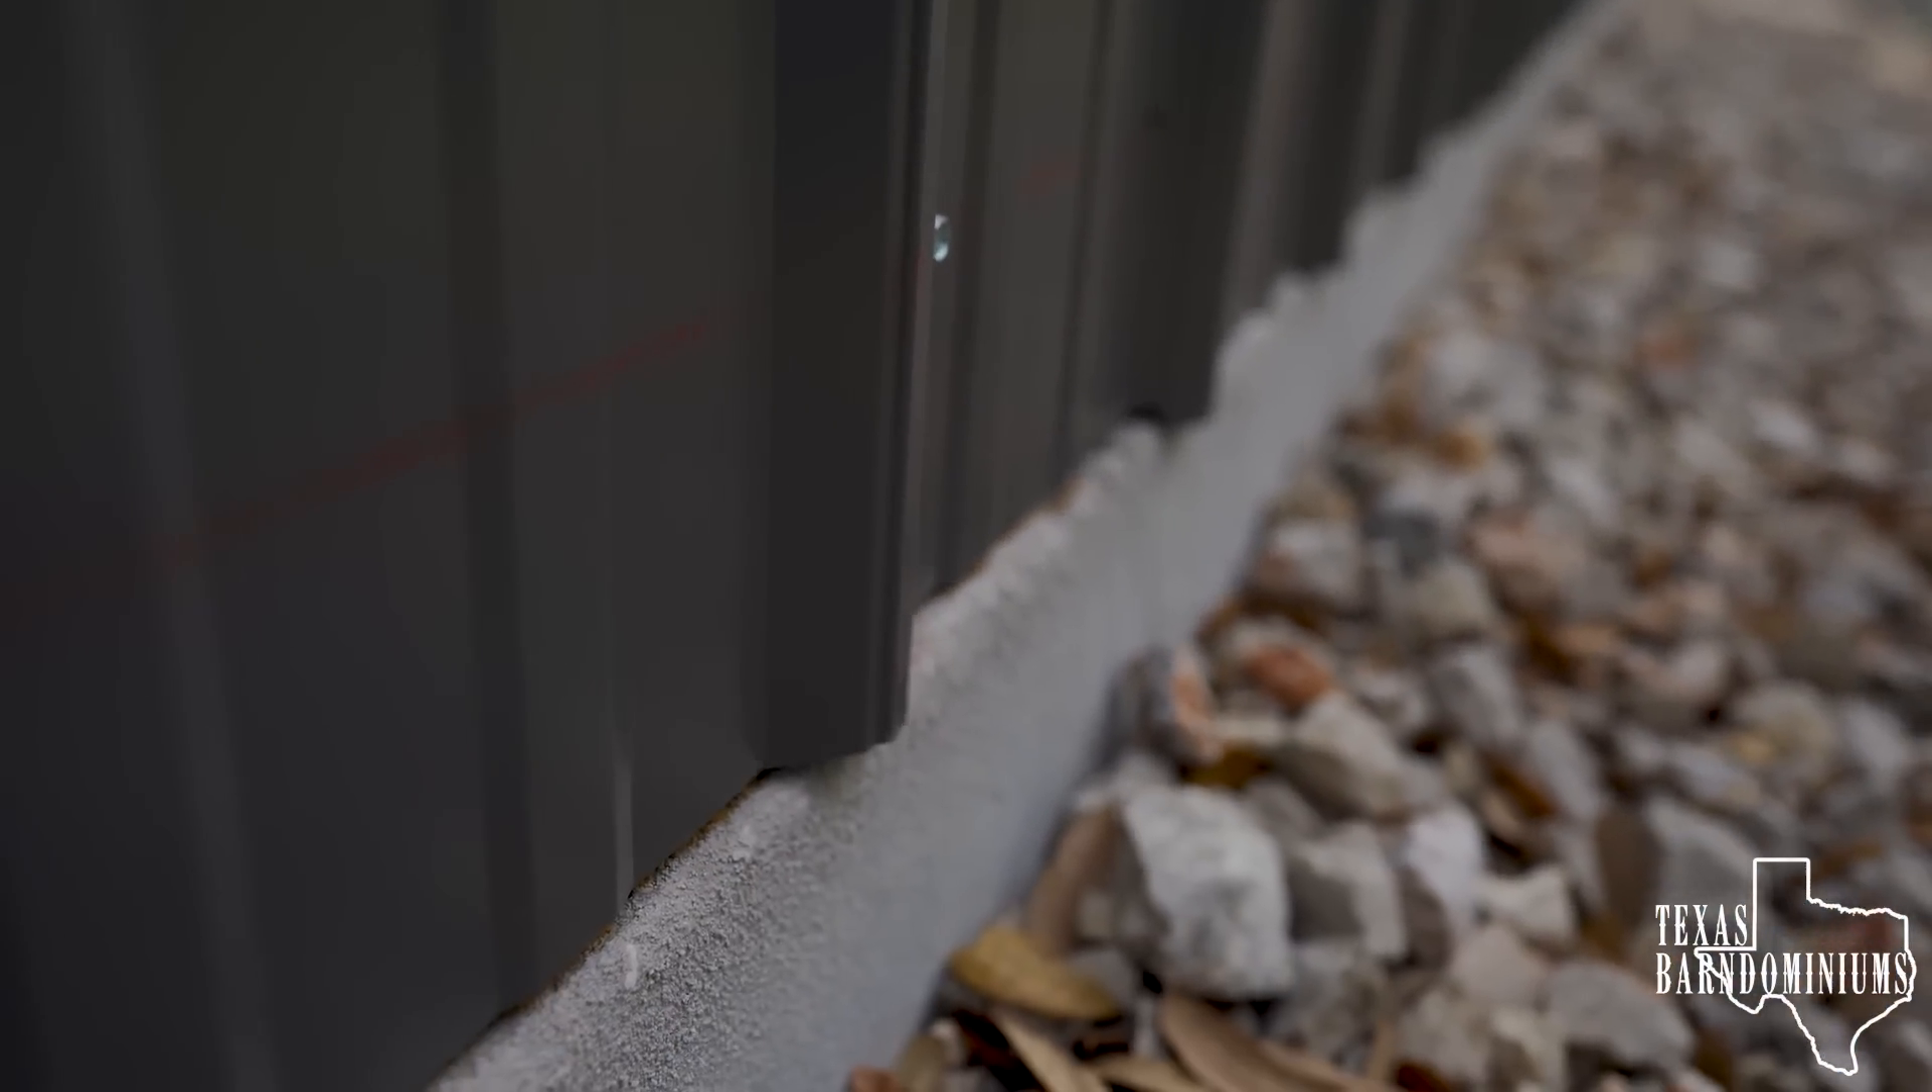I start inspecting, and you can see down here on the slab, as well, how the sheet metal sticks out past the edge of the slab. See? Like right here? So I can stick, I can stick my pinky under here.